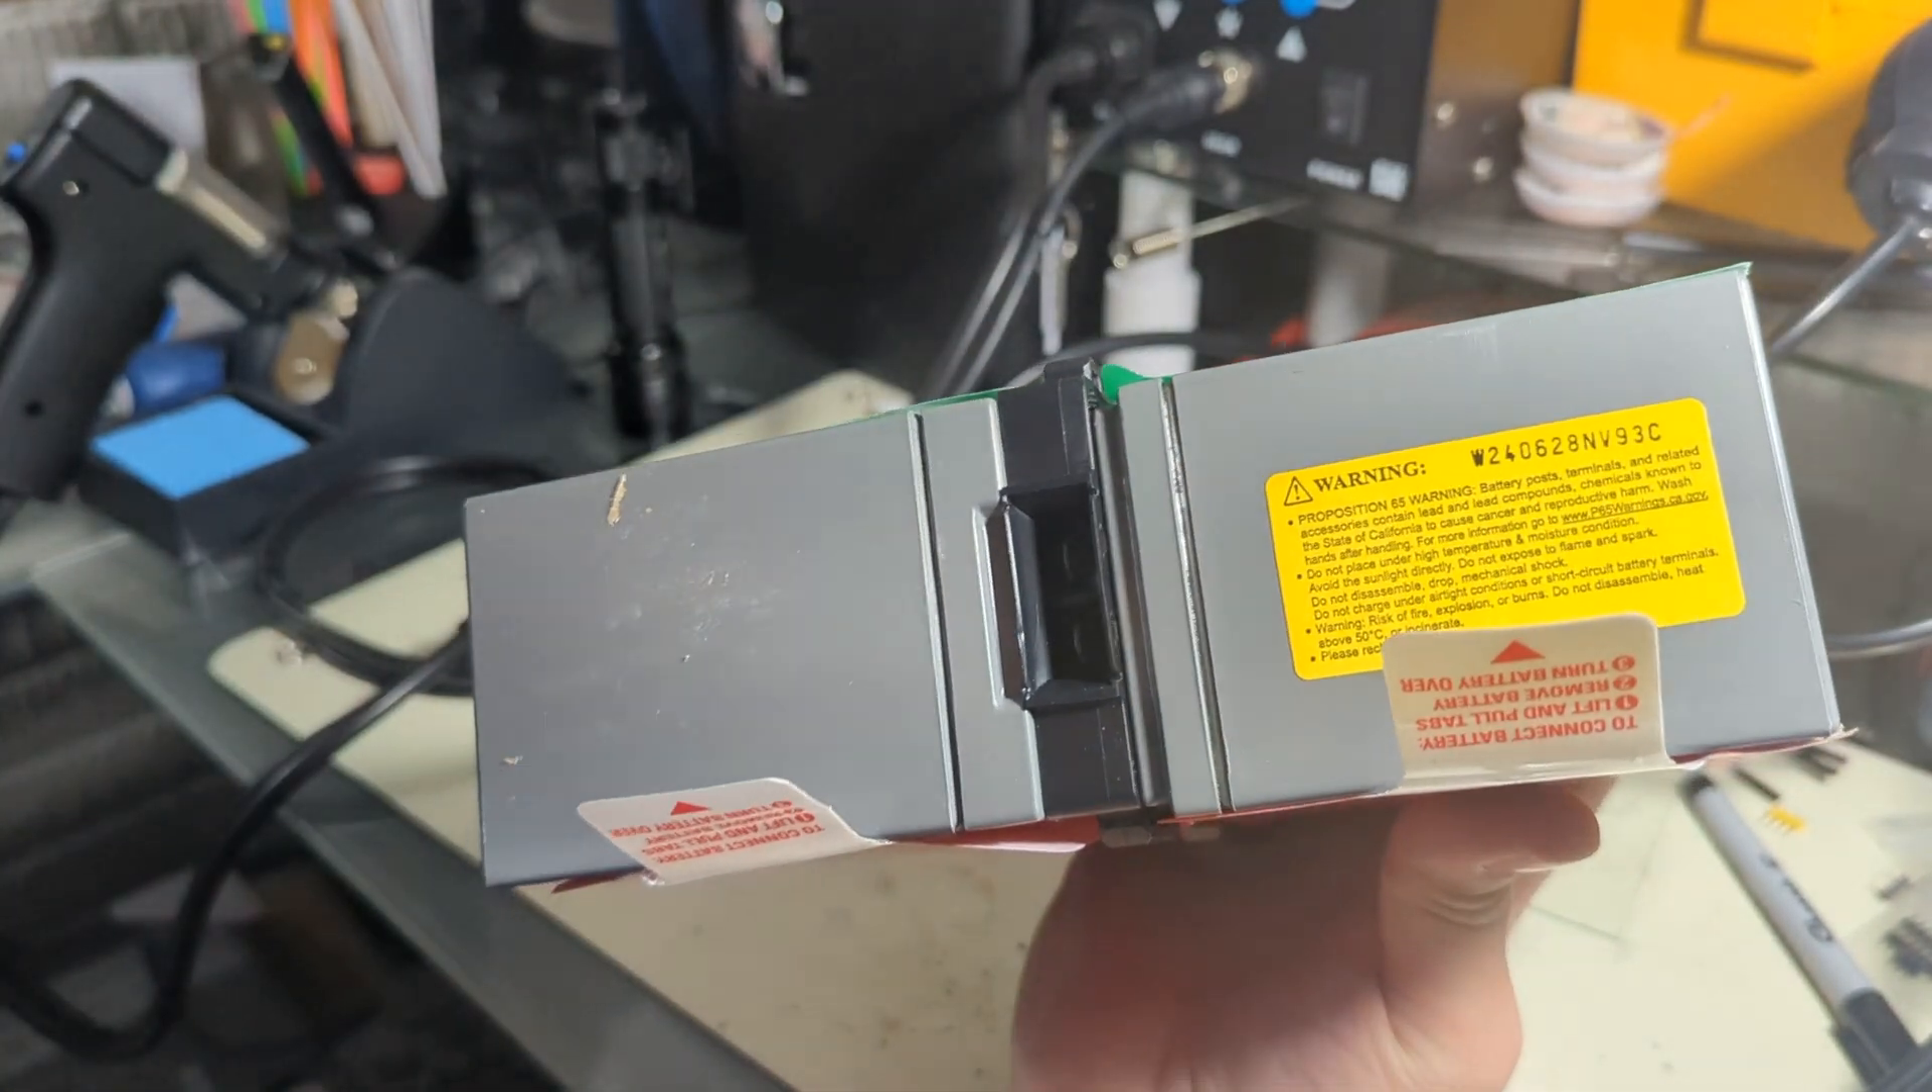You've assembled a APC battery pack.